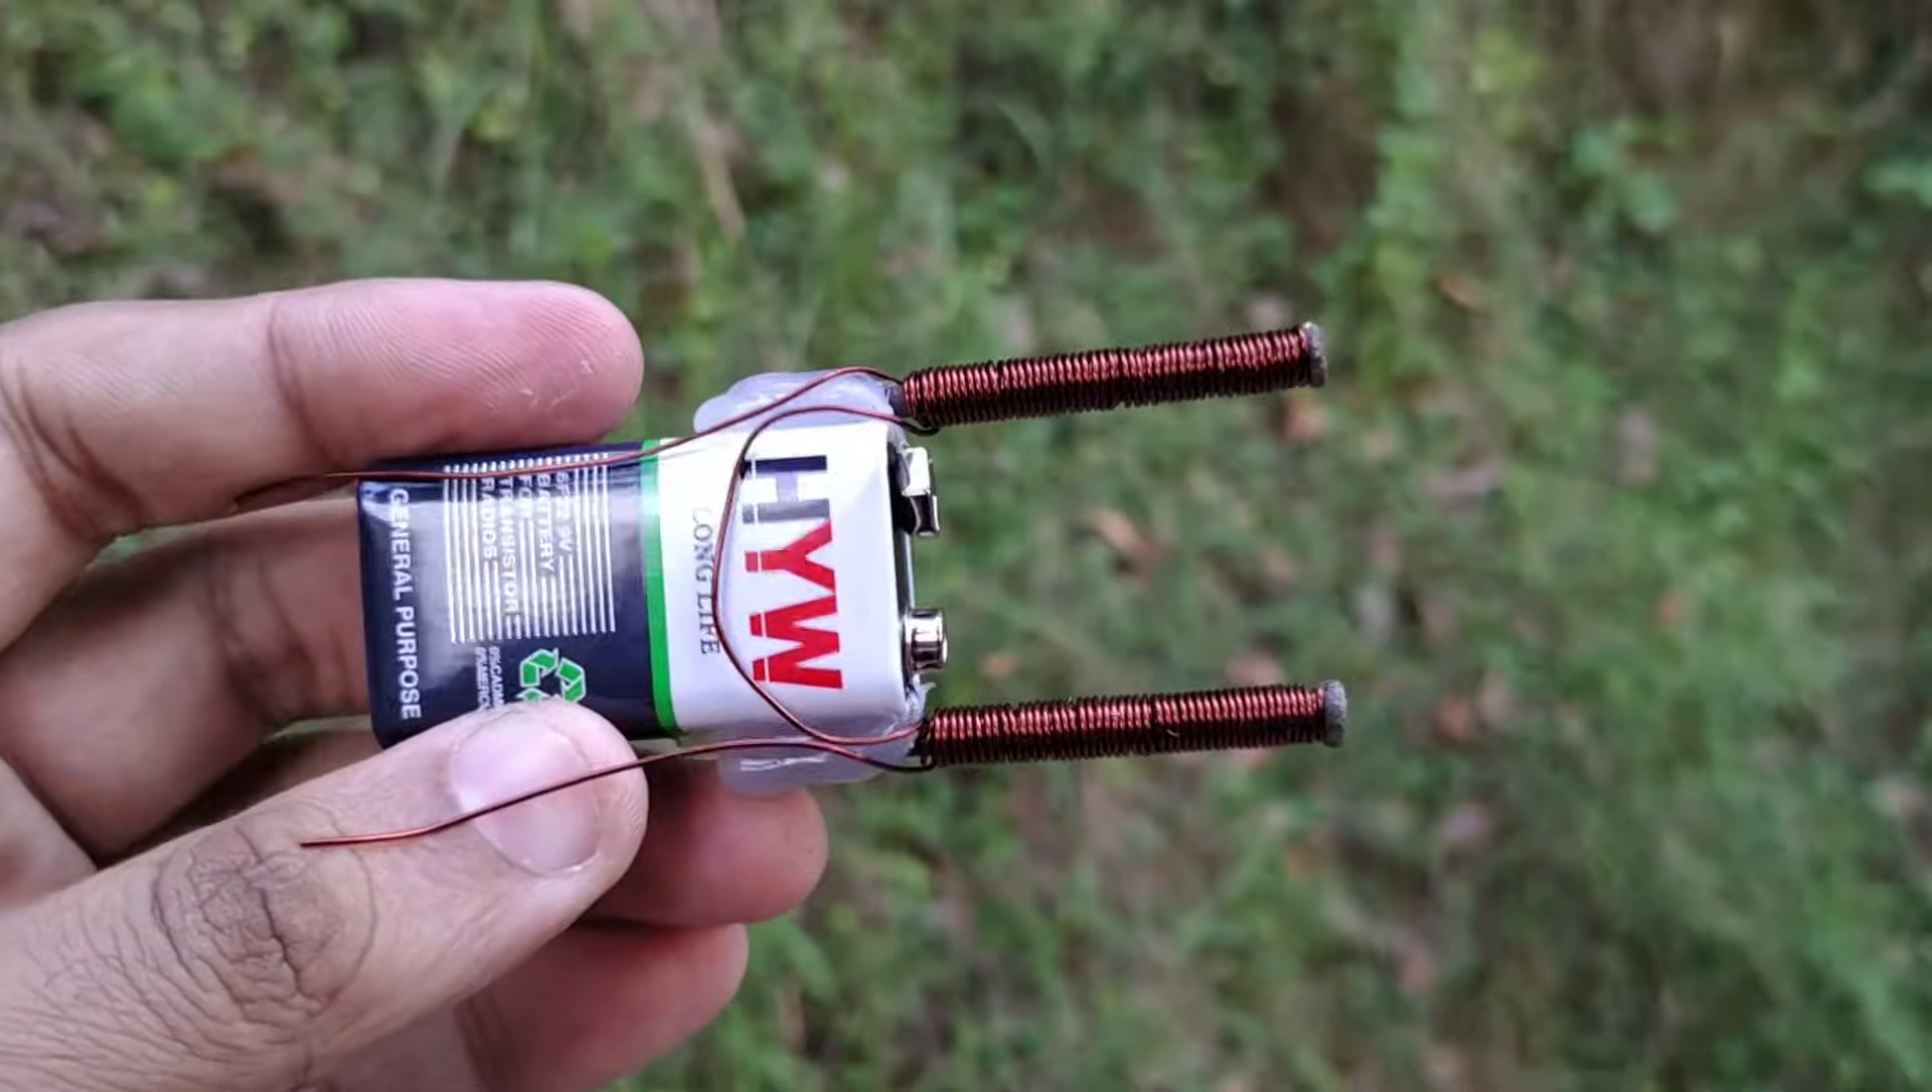The full coil winding is now complete.